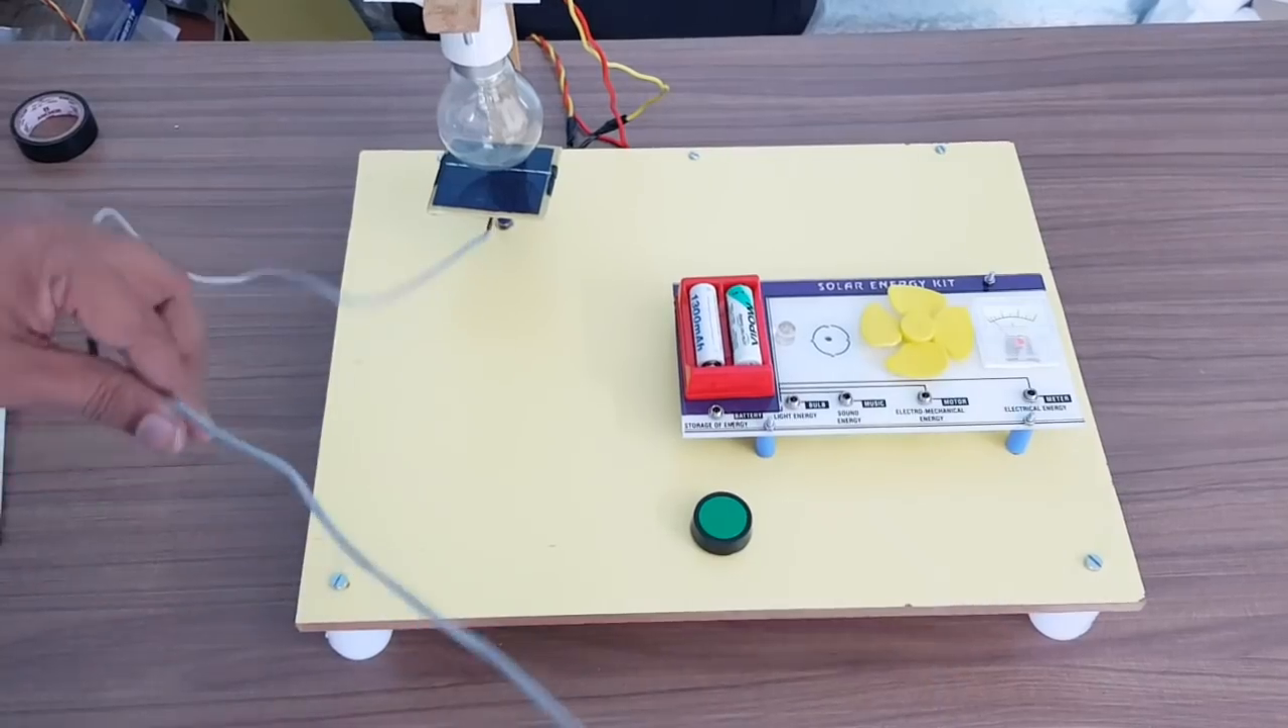Now, wire coming from the panel is not connected to our unit.